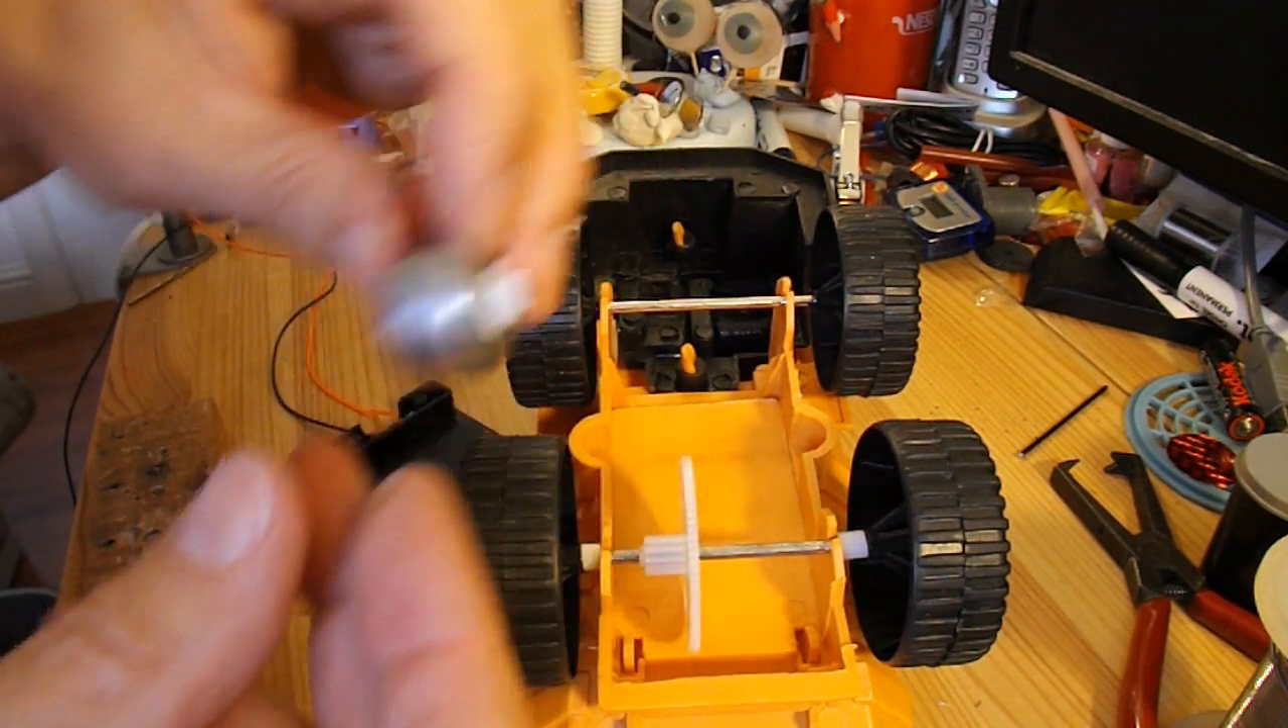Coming on nicely, got the big gear in place, I've trimmed that little gear, all the extra bits that were sticking out, trimmed that.